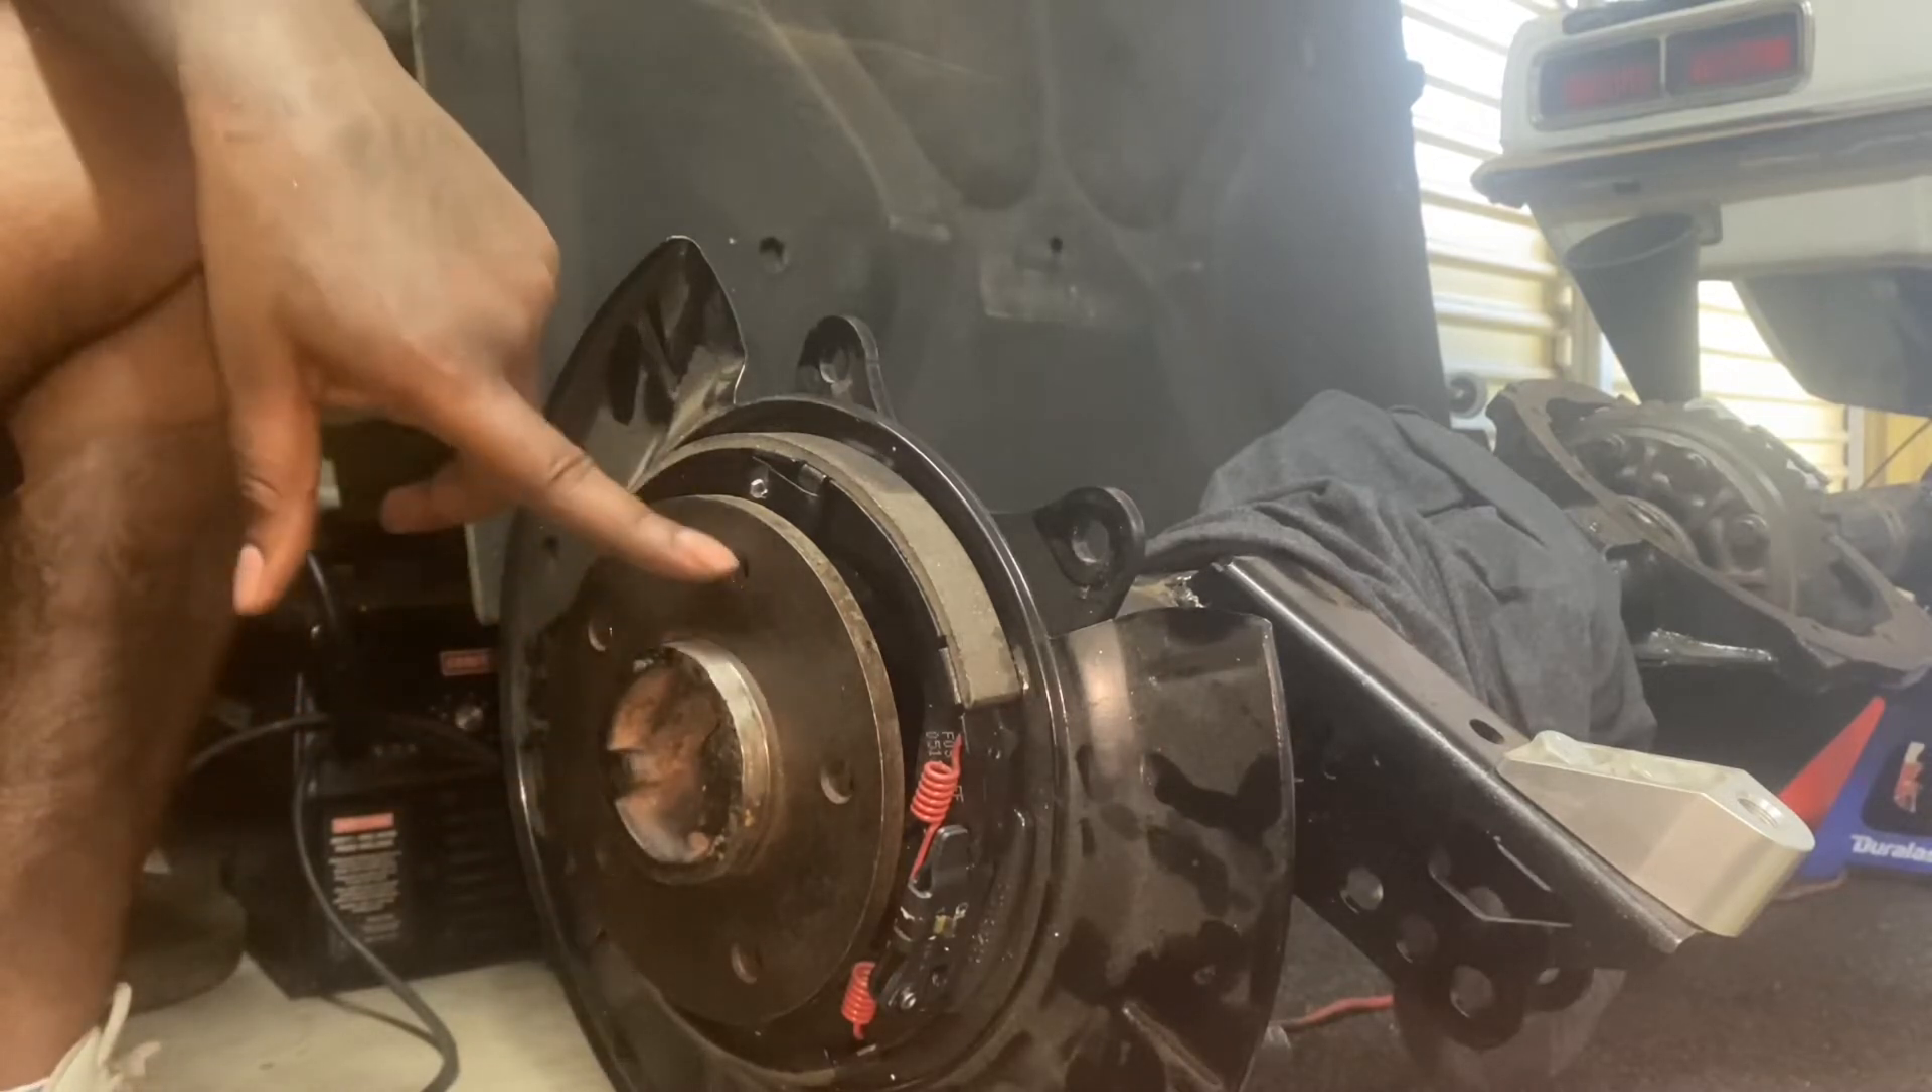As you can see I don't have my axle studs on this axle.